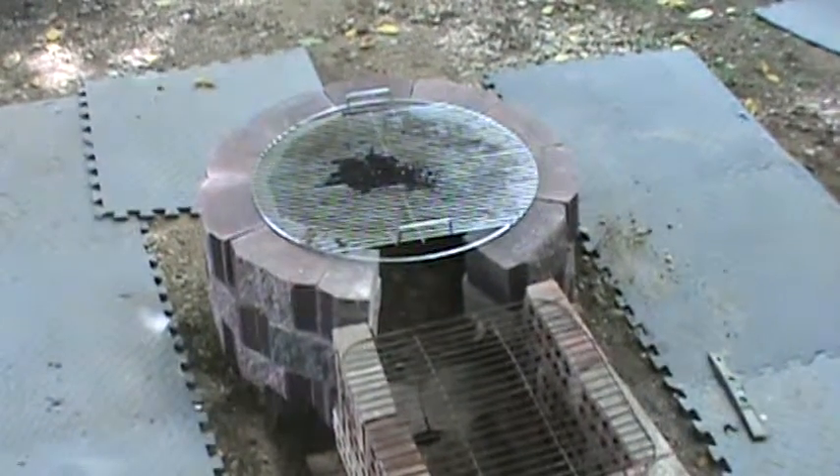I got lucky and found some blocks small enough that this grate would fit on top of them.